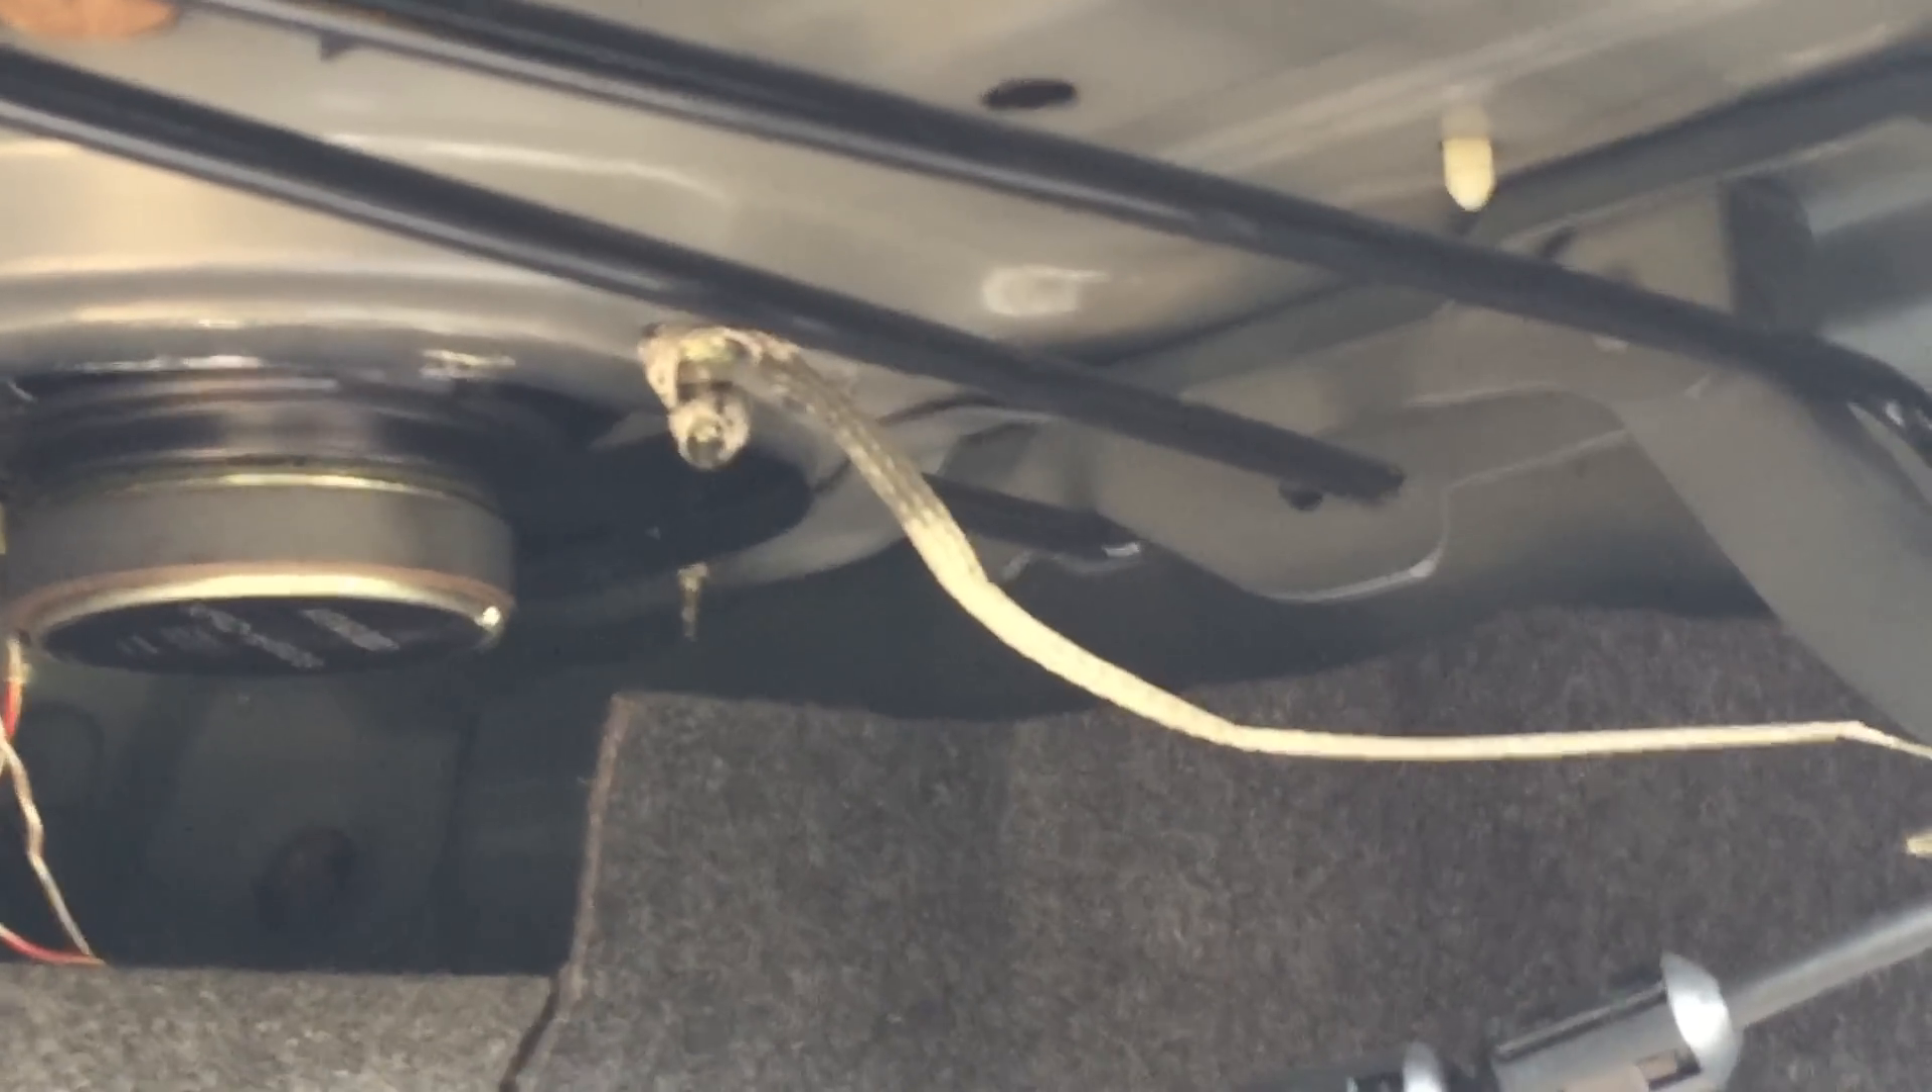And also for safe measure, I've added a grounding strap to the antenna hinge over to the body. I just screwed it into one of the speaker bolts, or wrapped it around one of the speaker bolts.